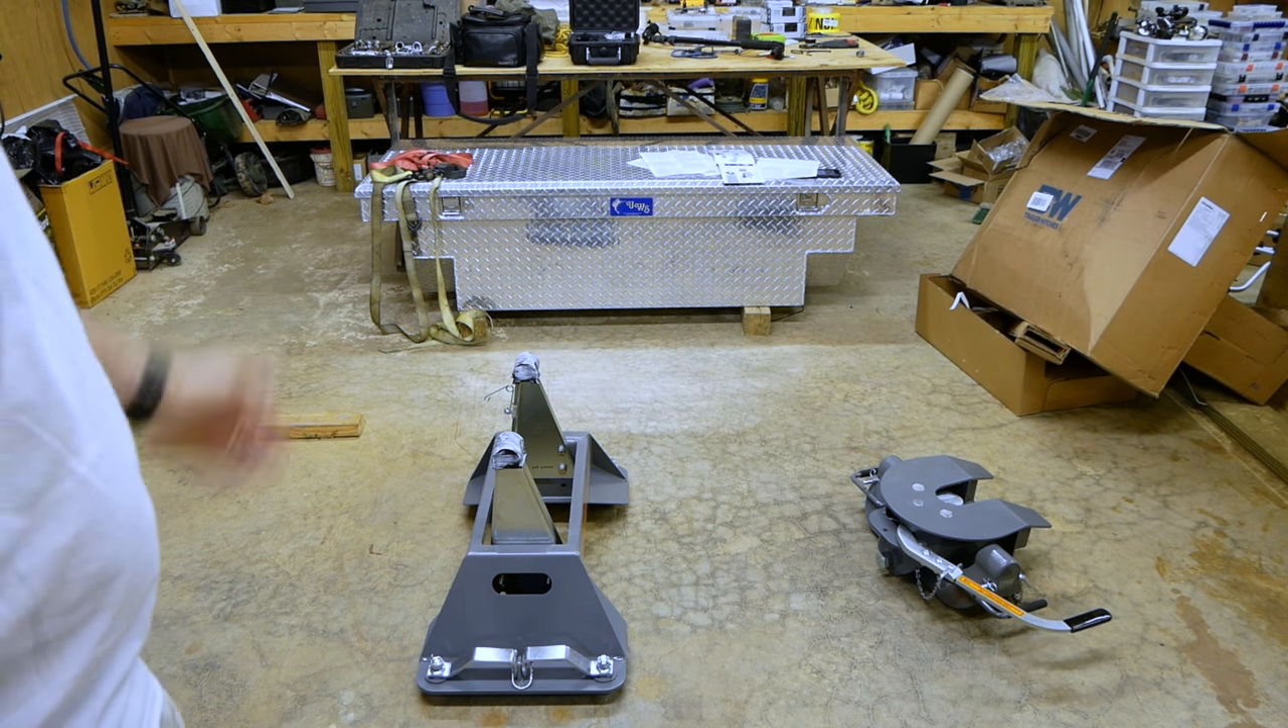We got it pretty much done all we got to do is put the the top part on the main hitch here.